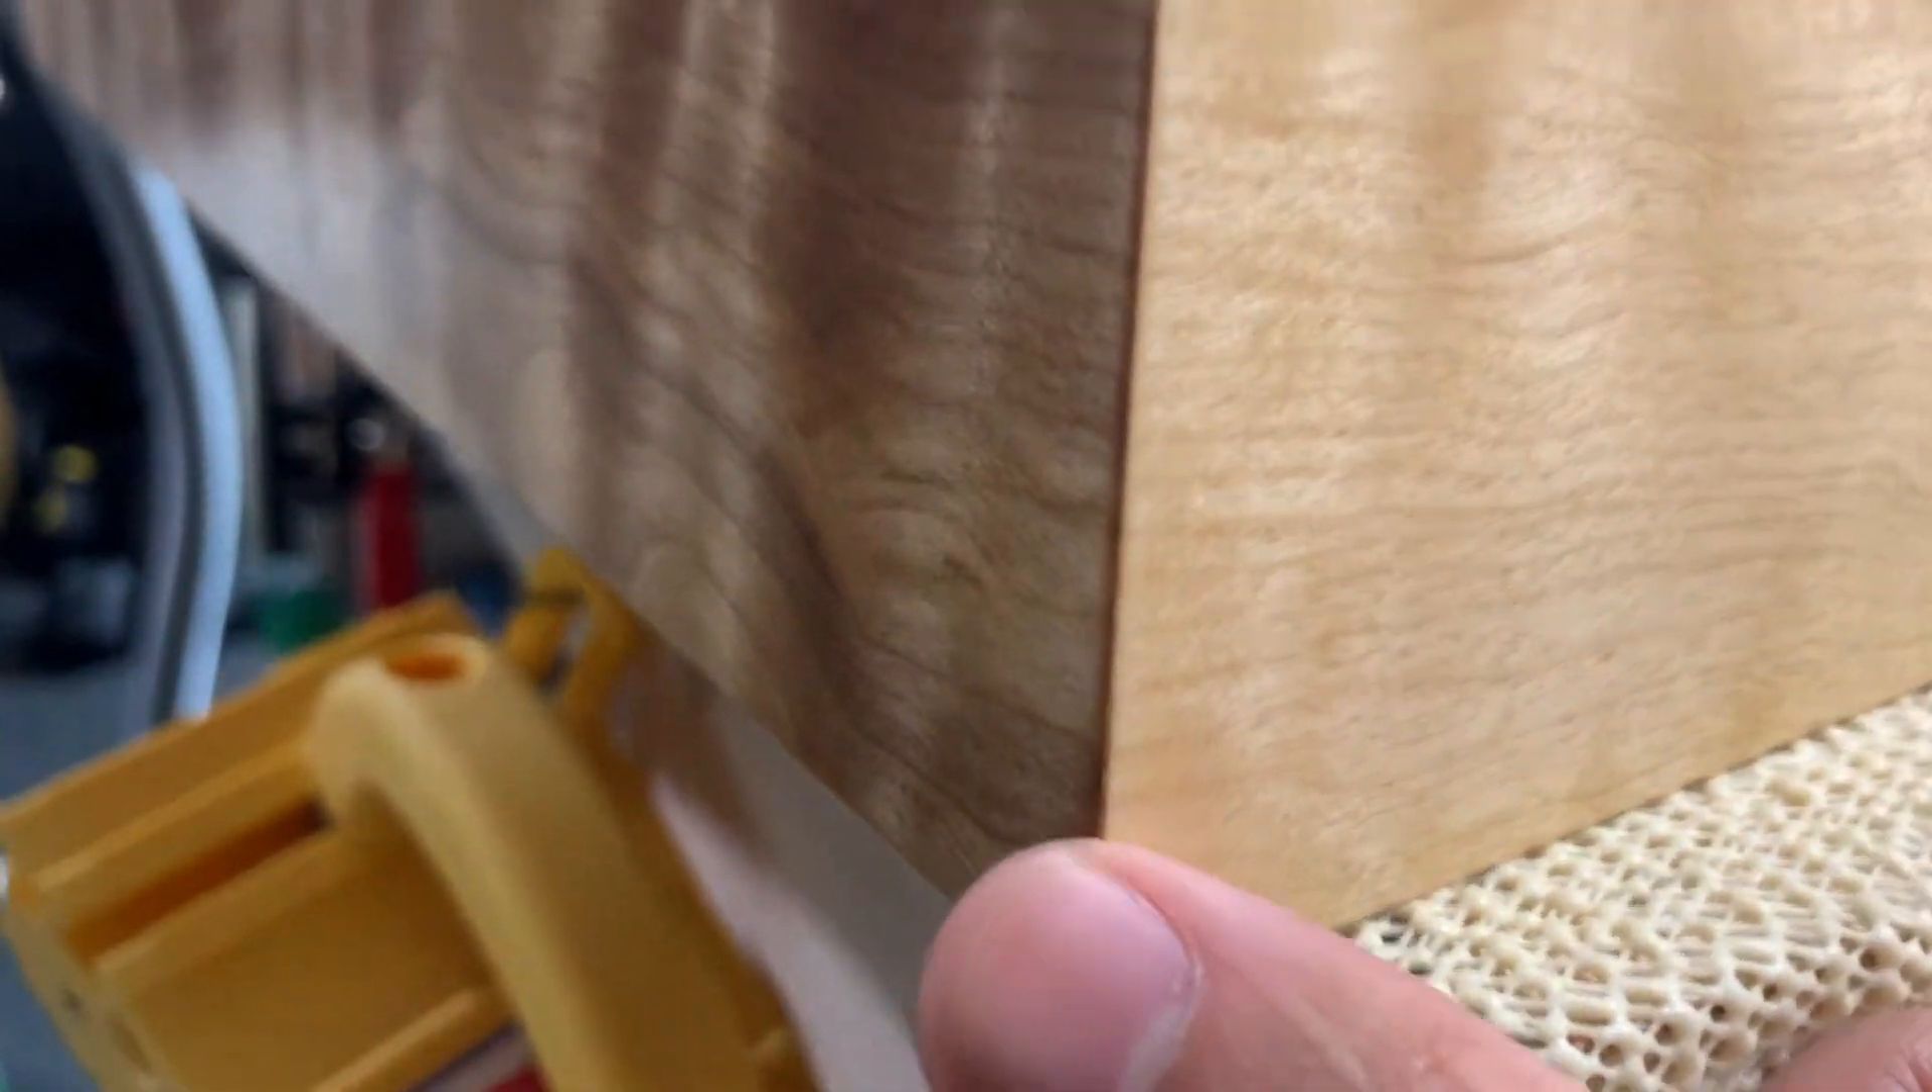And you can see how my, uh, miters came out pretty good.